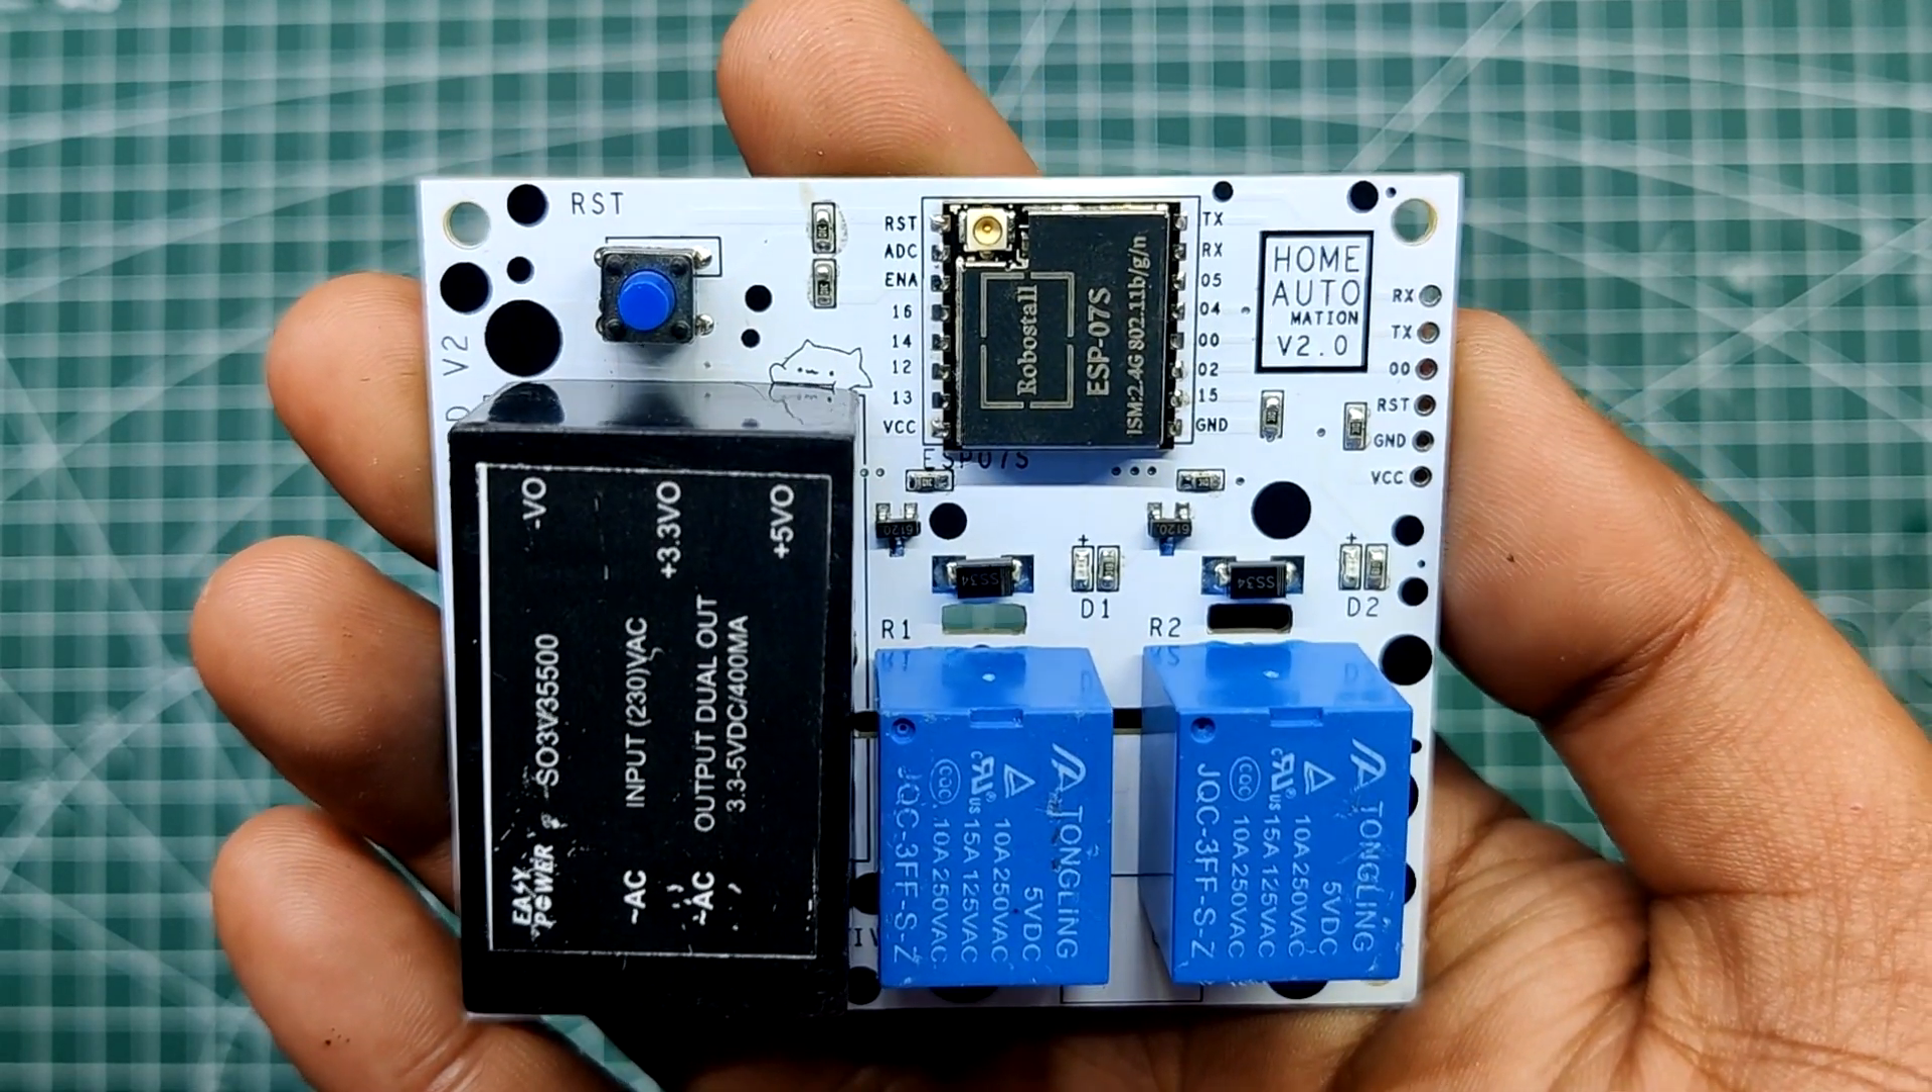This complete home automation board which has every component attached properly to its location is the end result of the board assembly process.